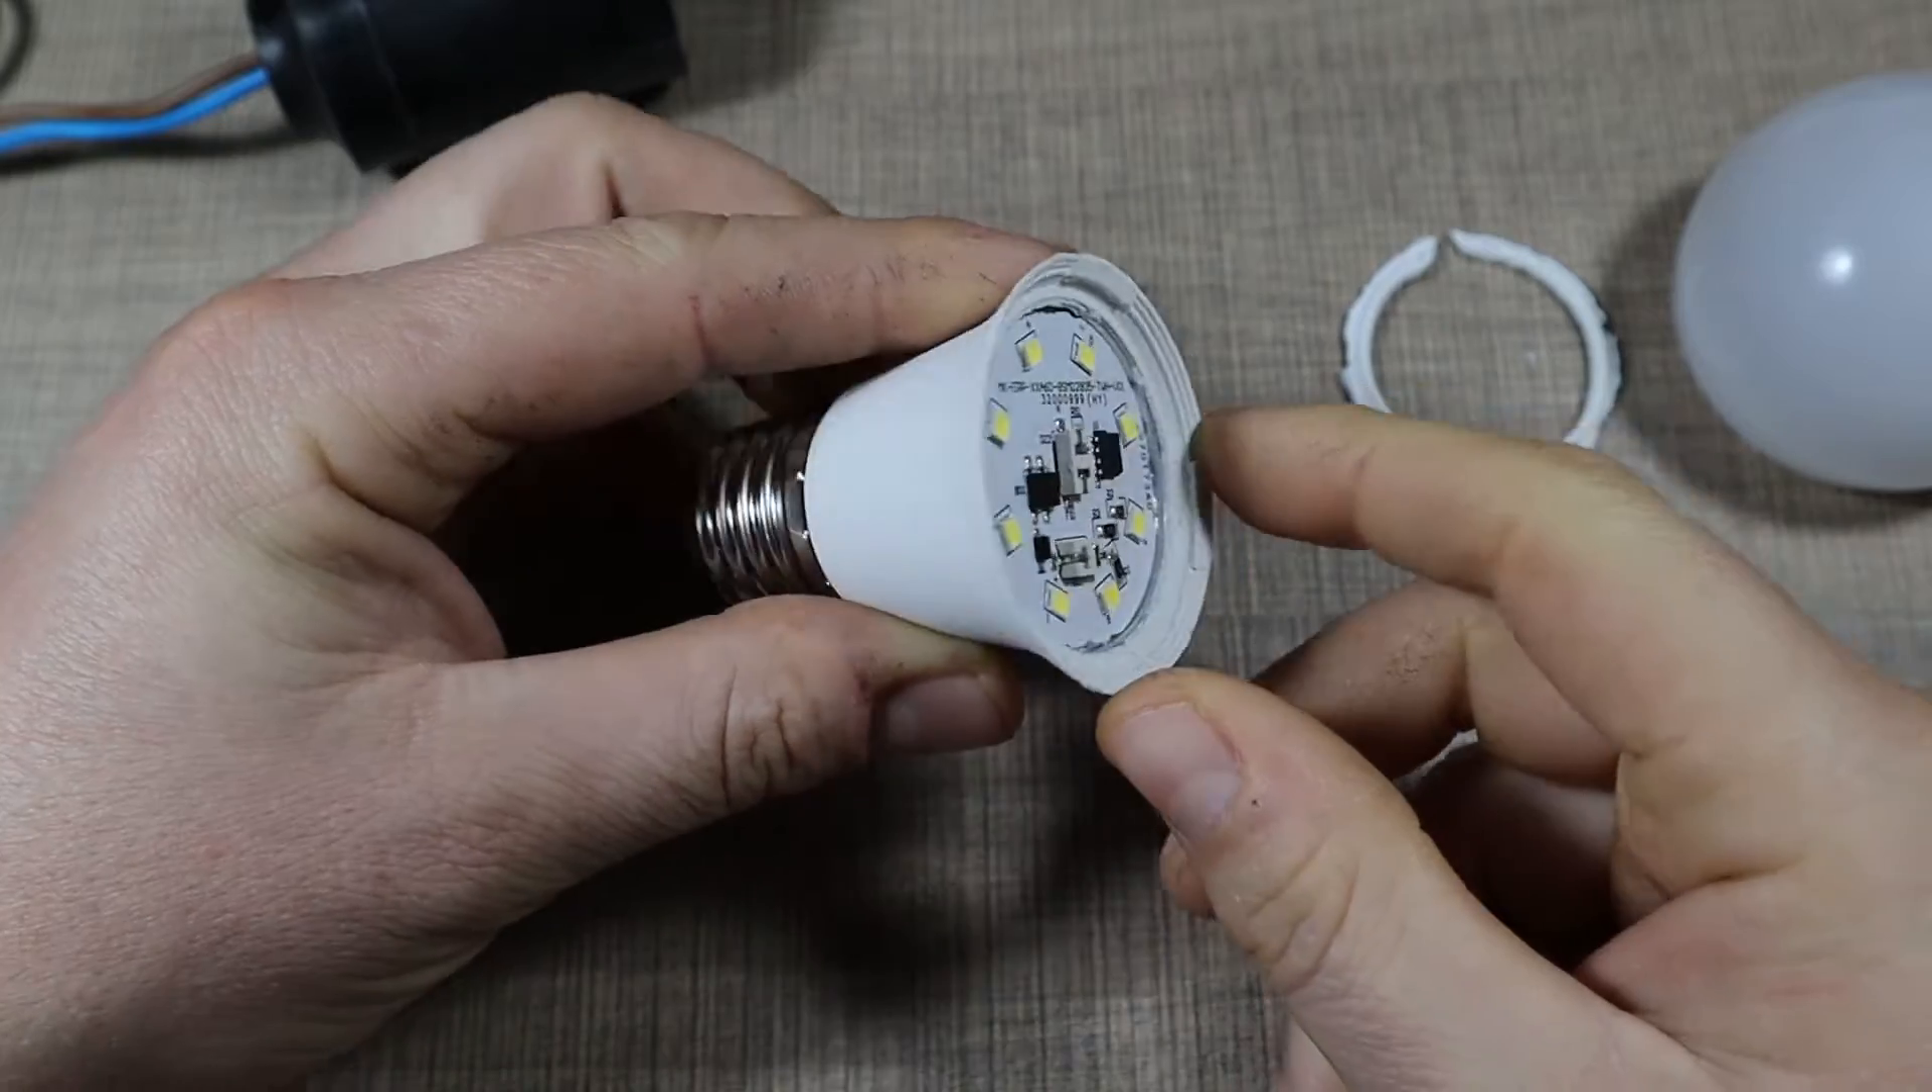And here is the bulb taken apart.